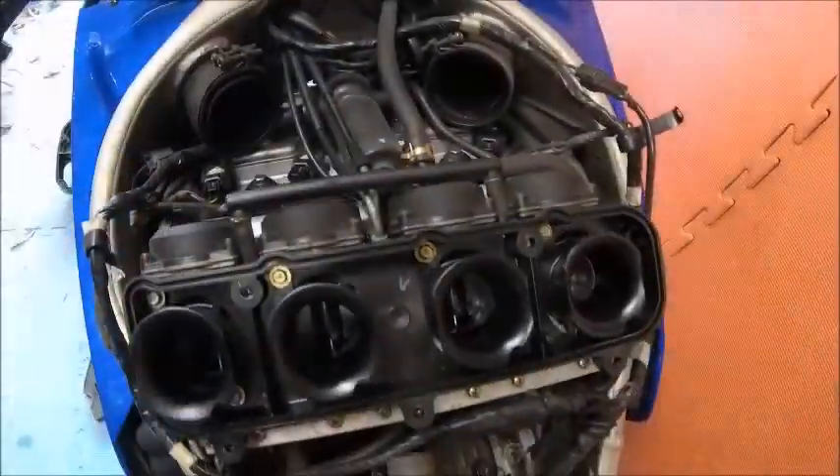And there you go. Air box off.